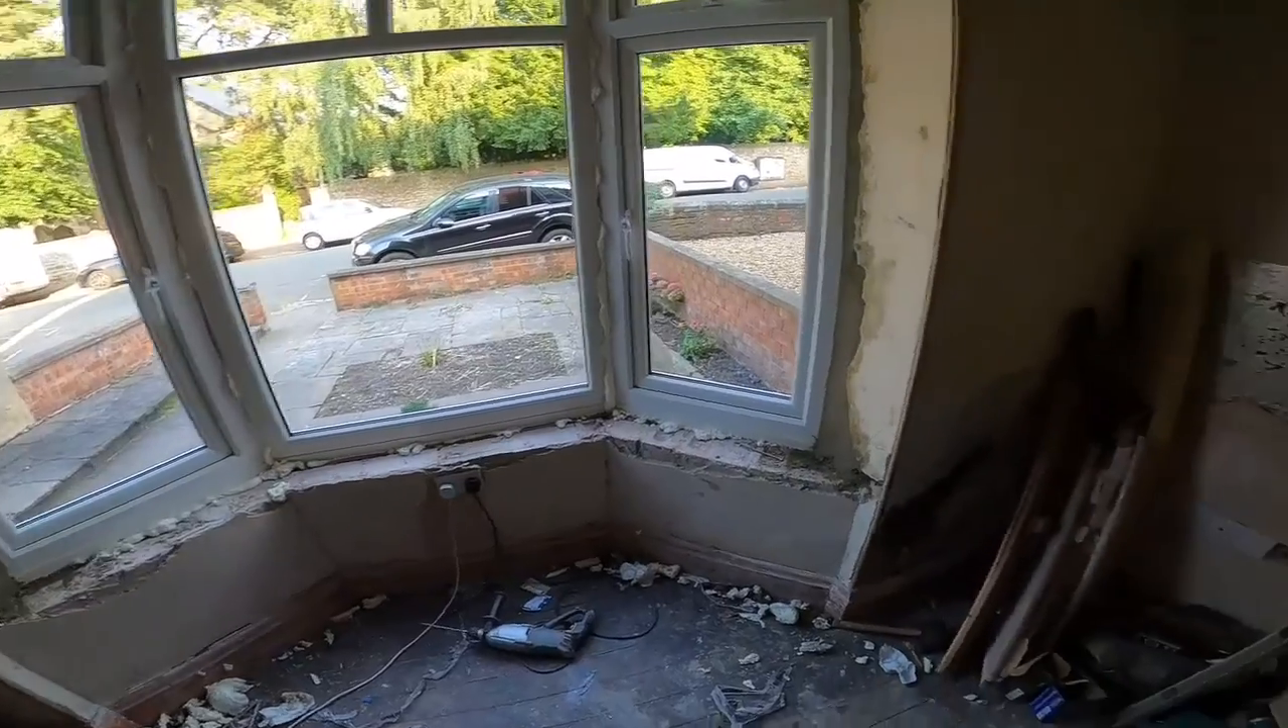So there's a windowsill to go back on.